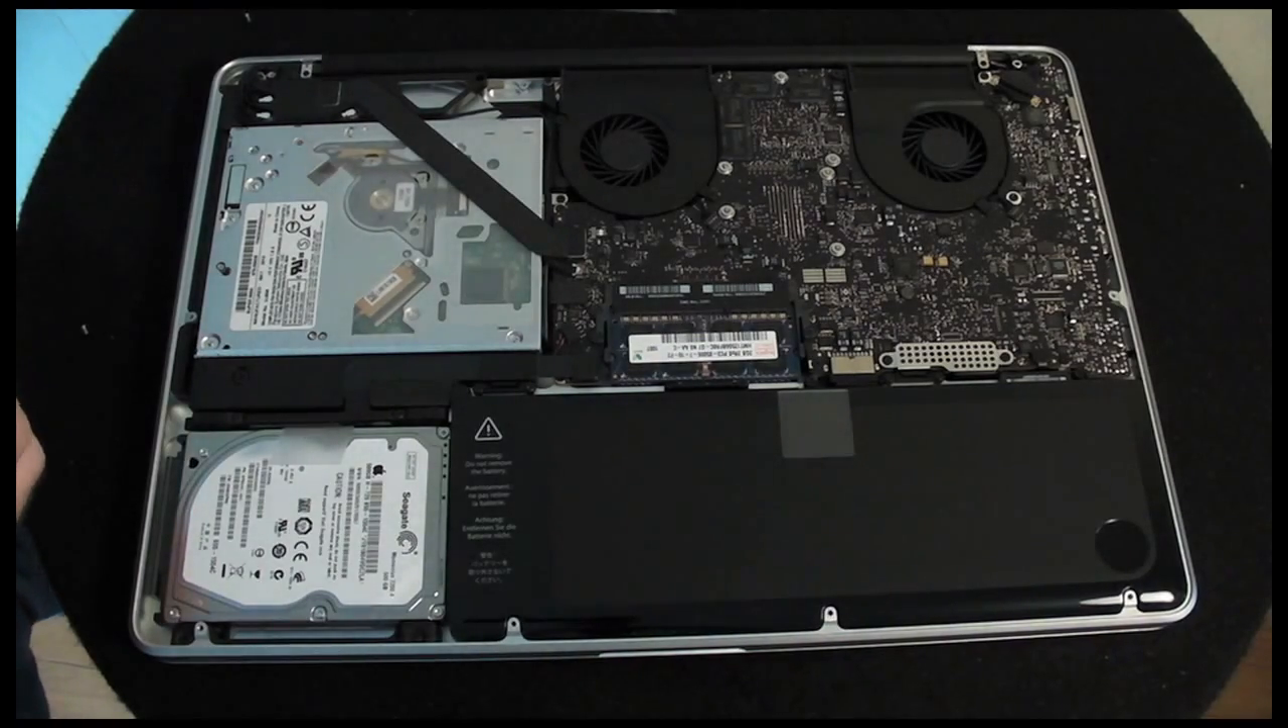There's the cover removed to reveal the inside of the macbook pro.